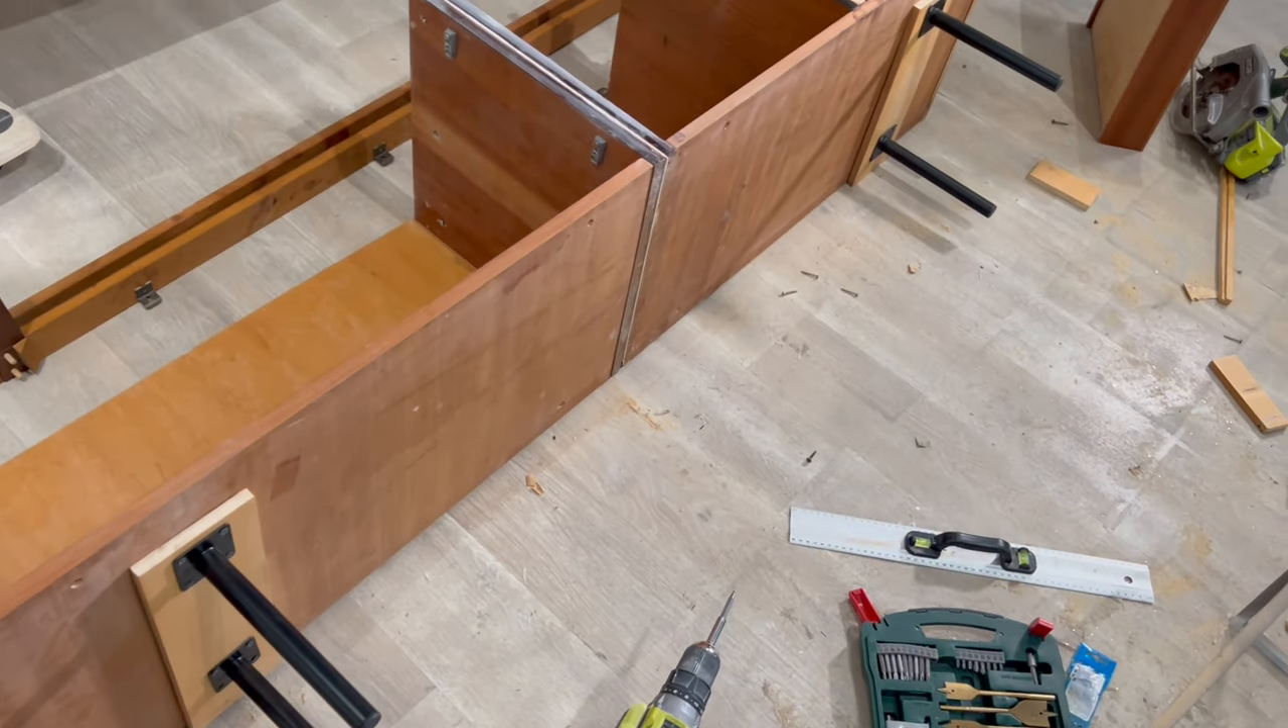Nogi są na swoim miejscu, więc zabieram się za ściąganie lakierów z niektórych elementów.